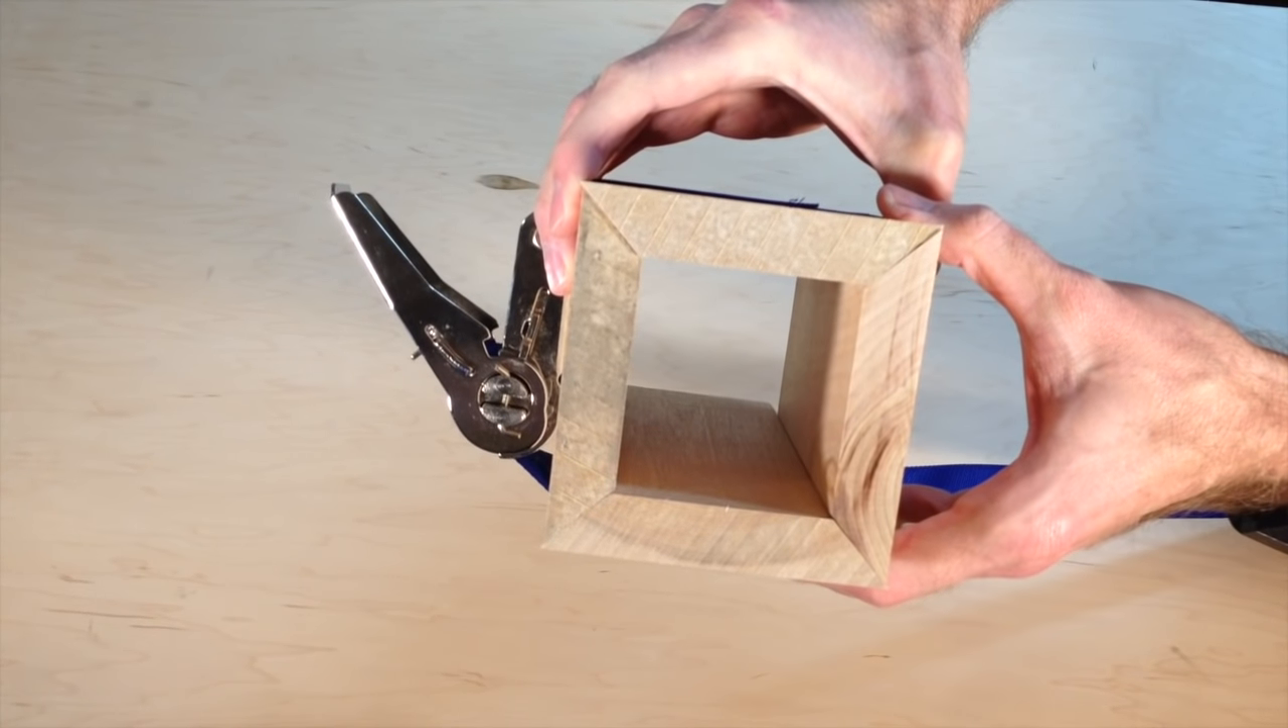So there you can see how tight the joints are, and that means I've got my miter set perfectly on that table saw.